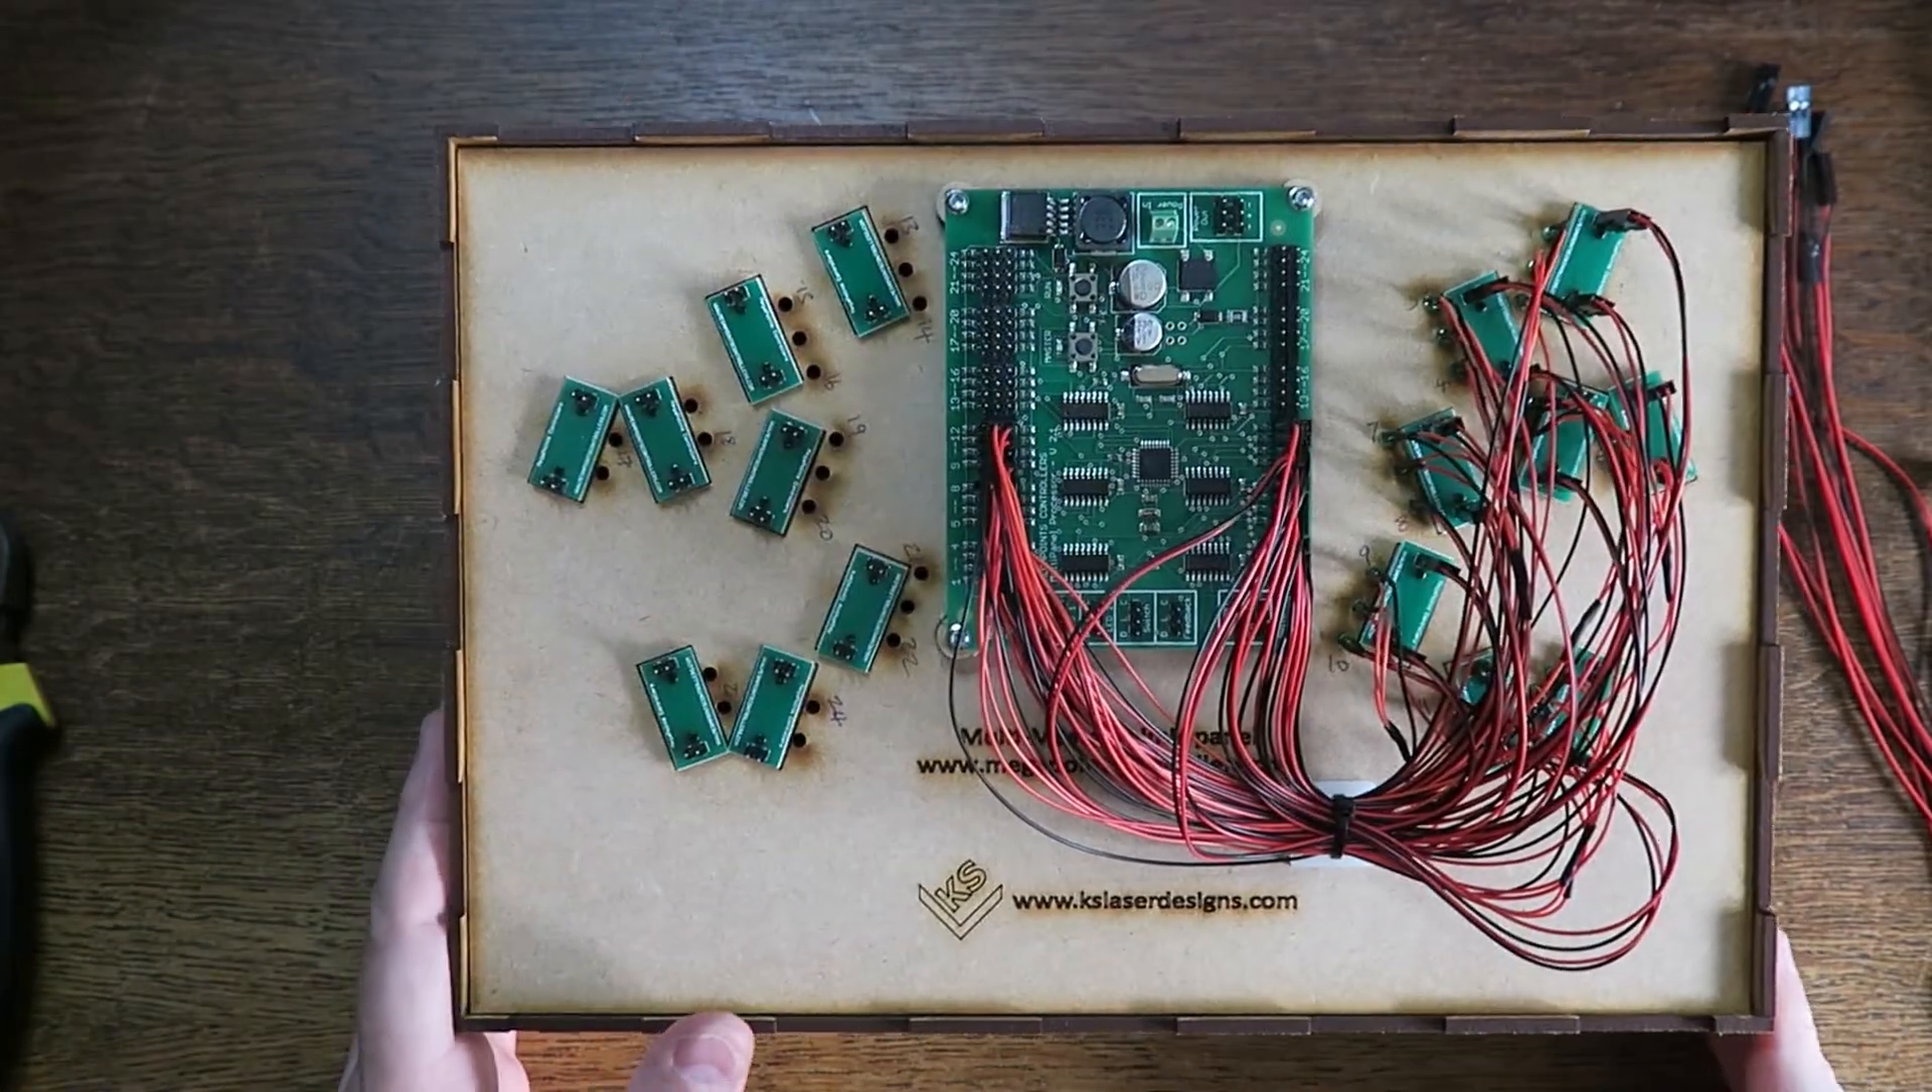So there's half the panel wired right let's do the other half.